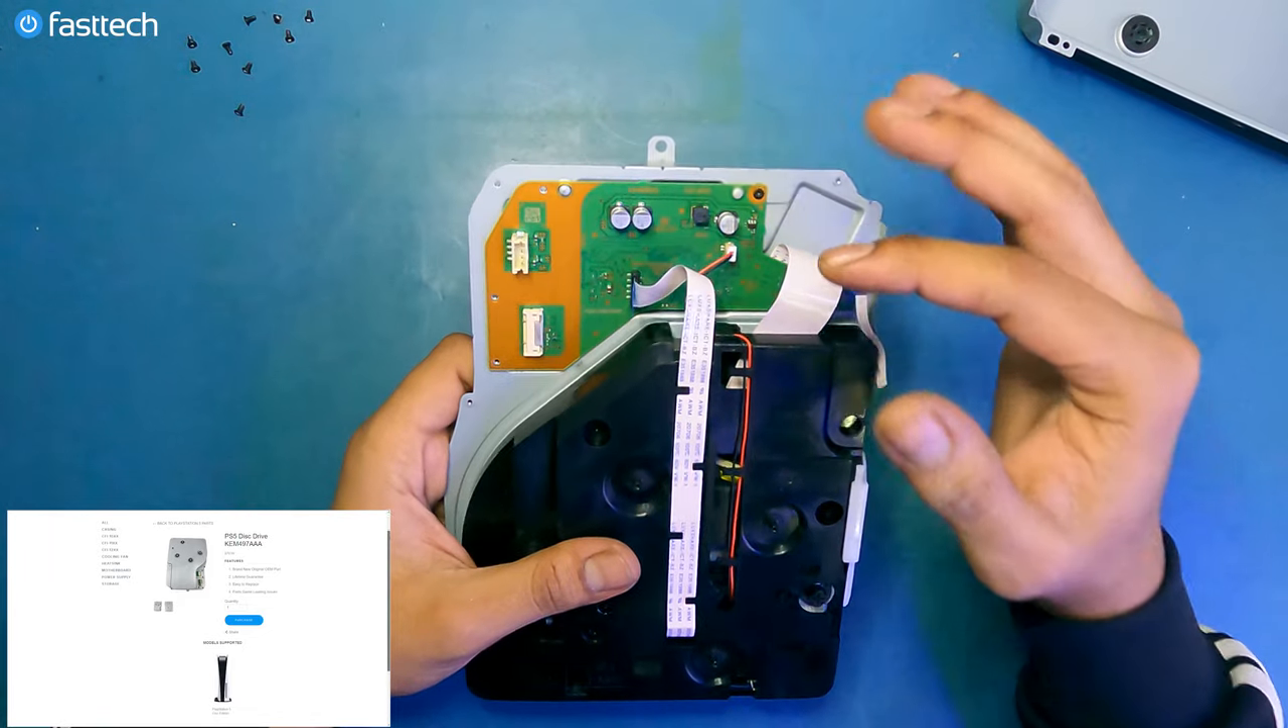Now we have access to the logic board.